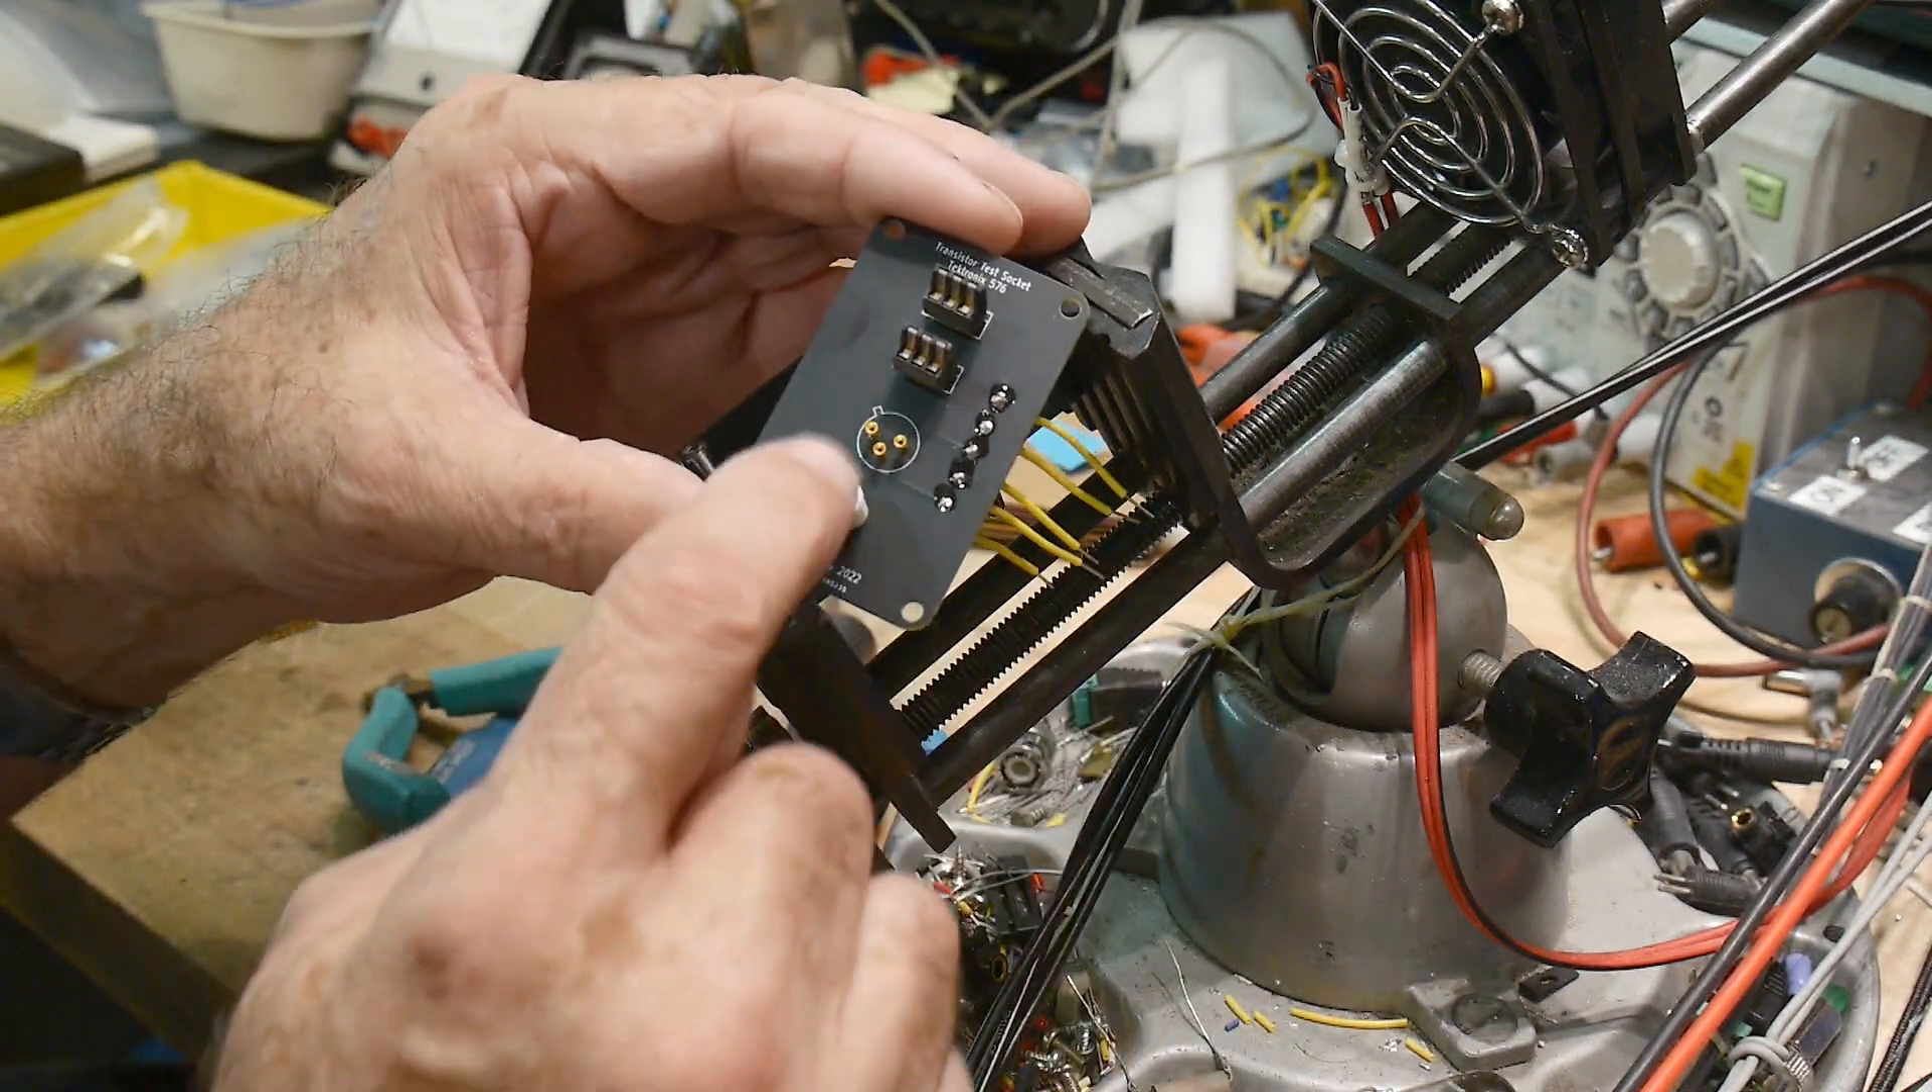I've put um sockets on all the locations here.